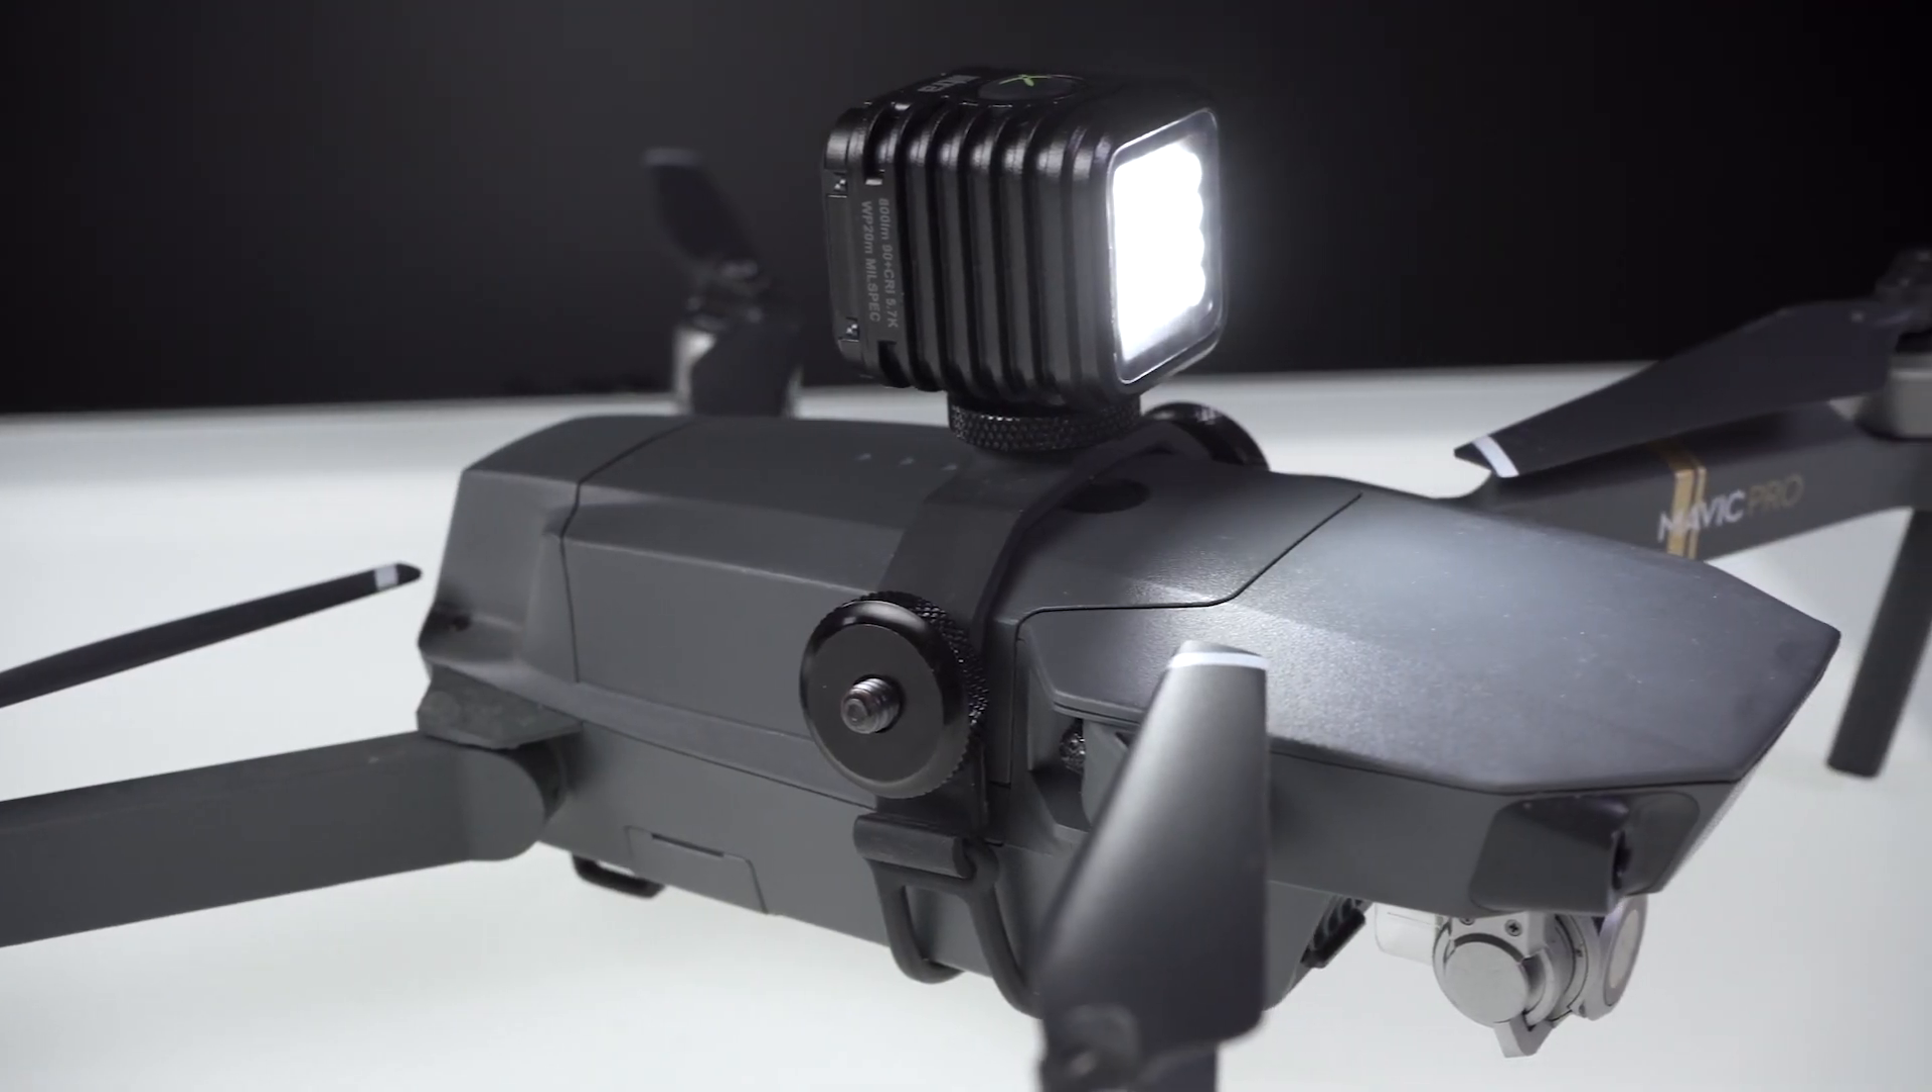From there, we are done. Our Lytra Torch drone edition is mounted to the very top of the drone and ready to fly.